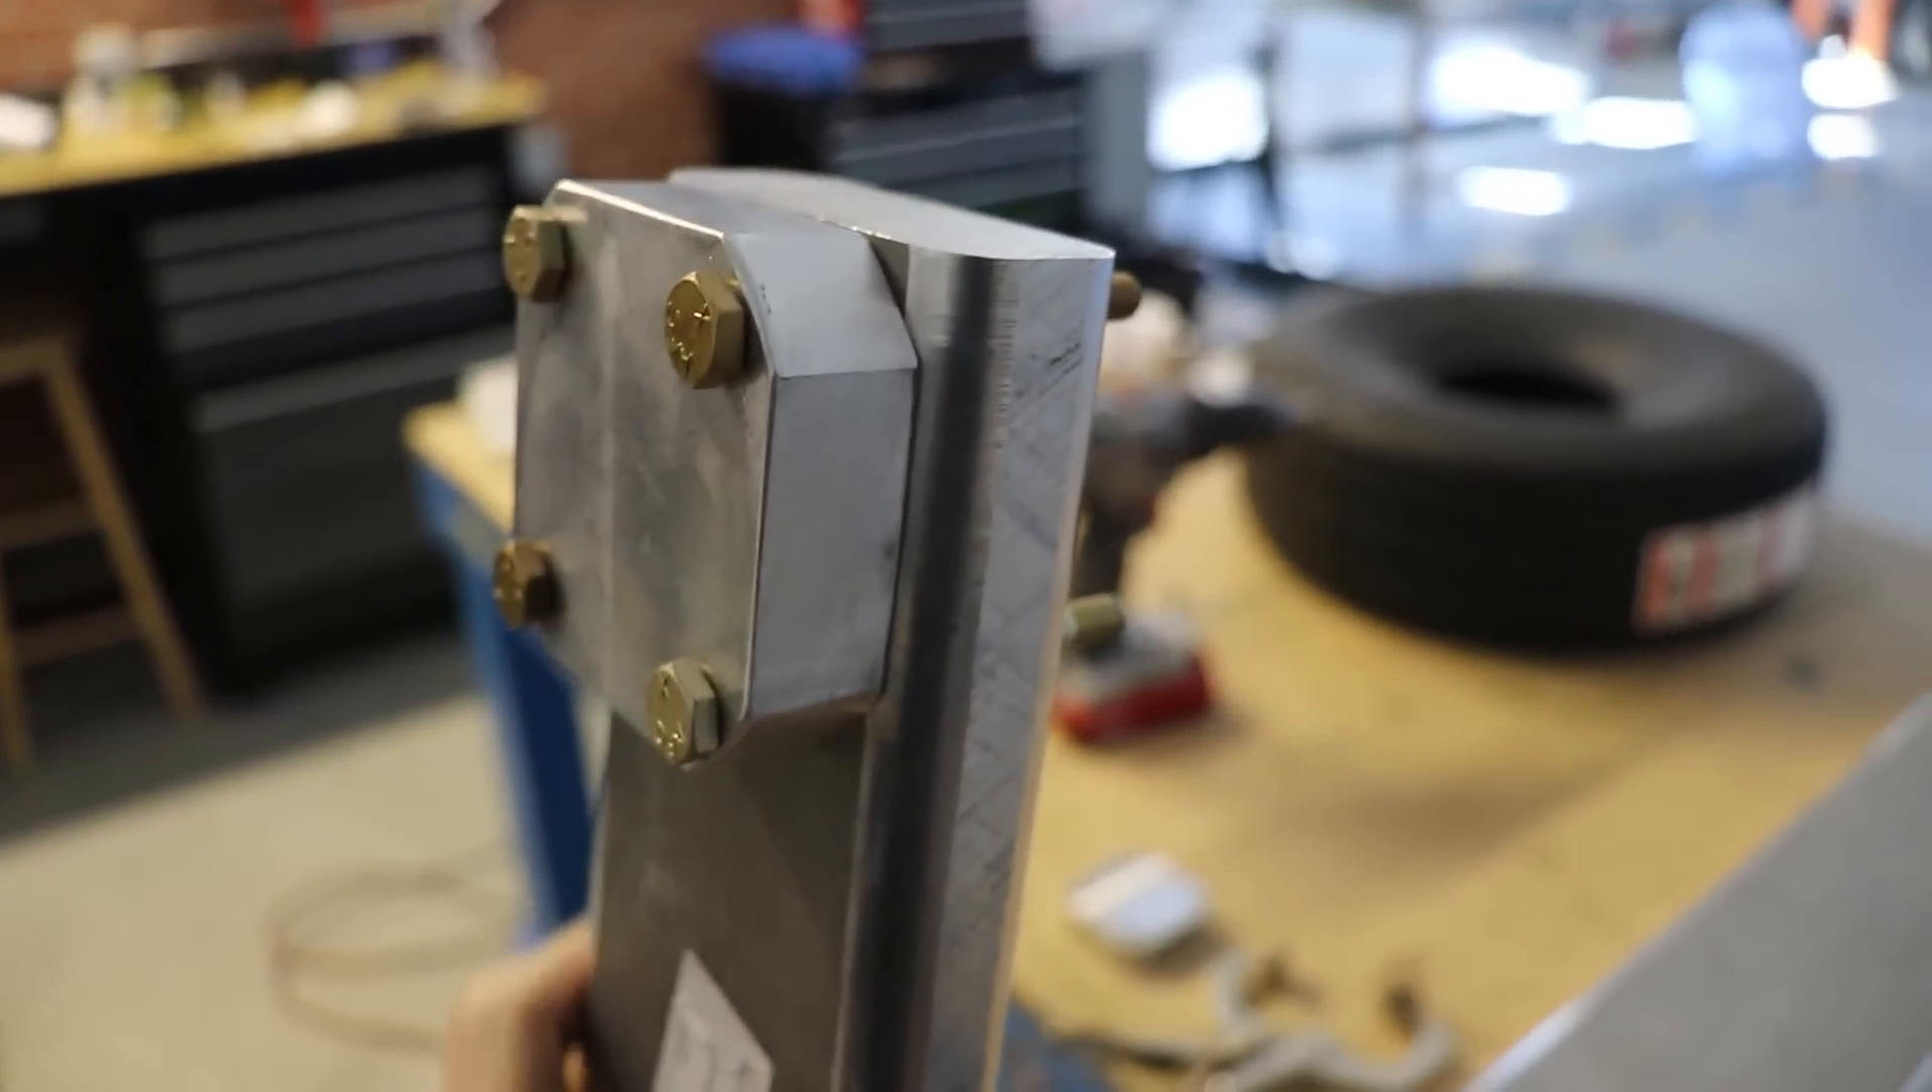You can see I've done these four here and I just put some random bolts in there just to, you know, just to keep it aligned.